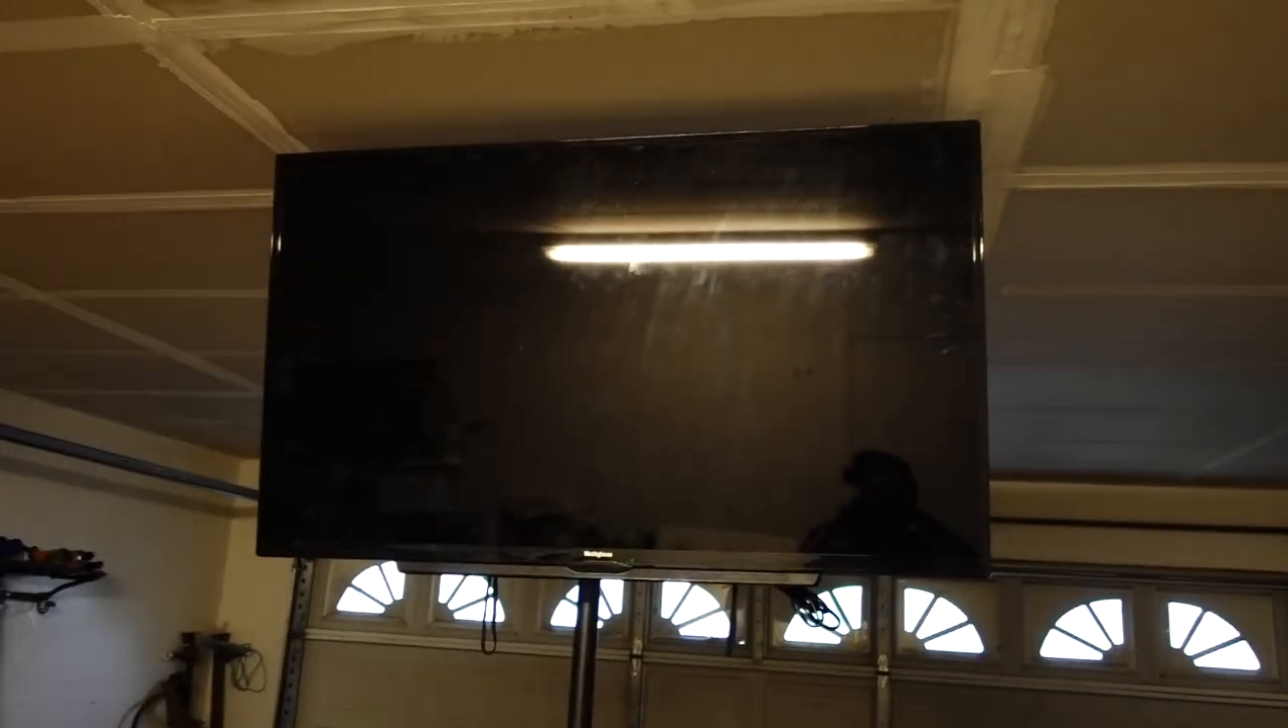So there's a TV we raised it up almost touching the ceiling as an example of what you can do at a gig.